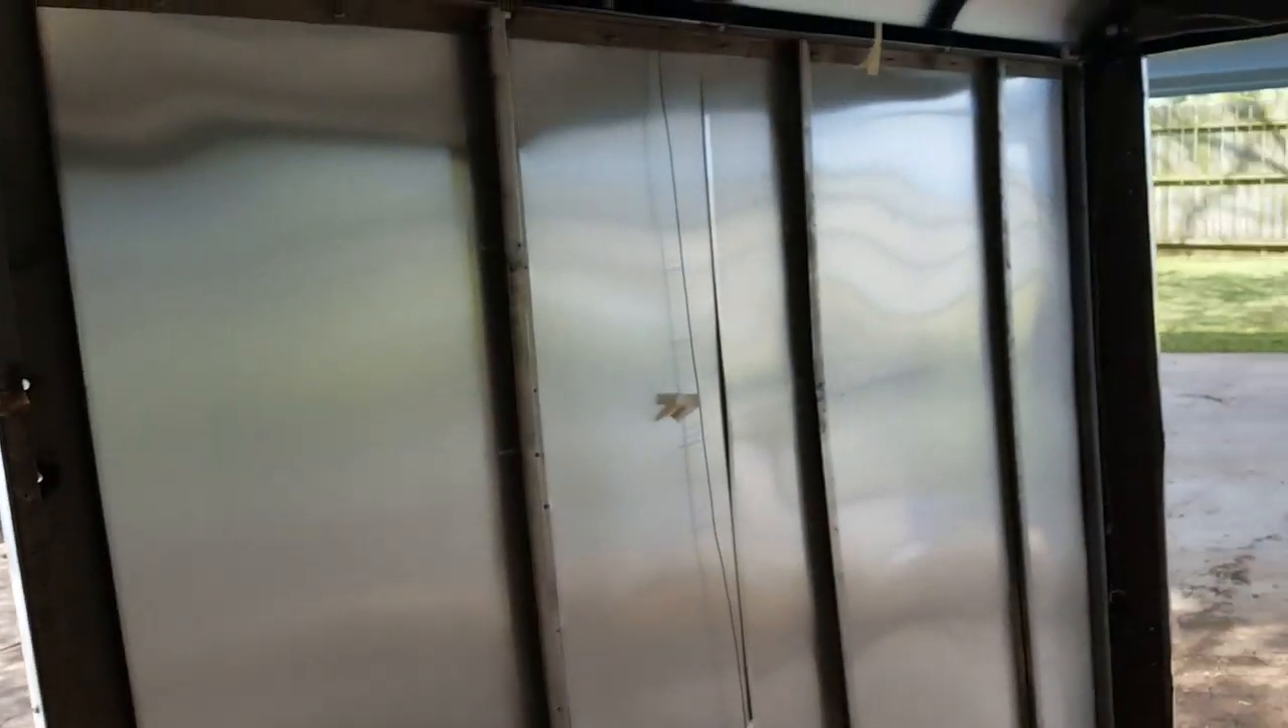I've got all the paneling wood plywood paneling off of the sides.